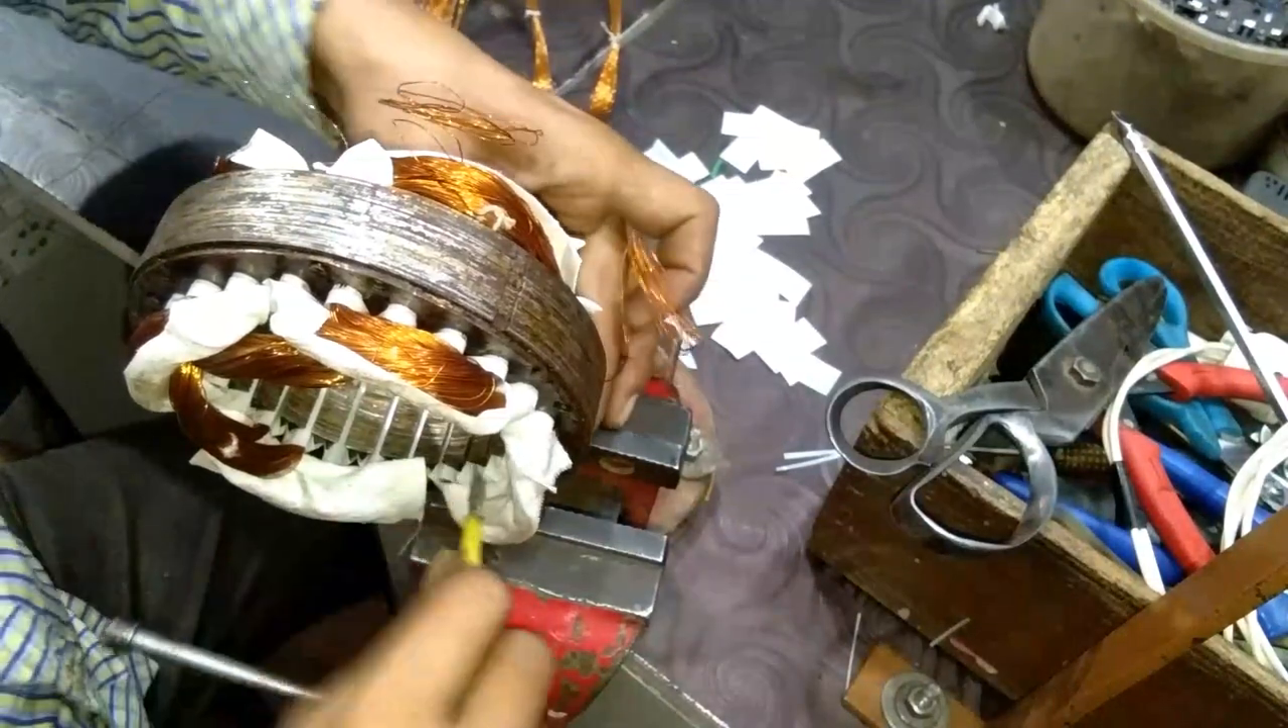यह दिखिए दोस्तों हमारी दो क्वाइल इस्टेटर में एड हो गई है।